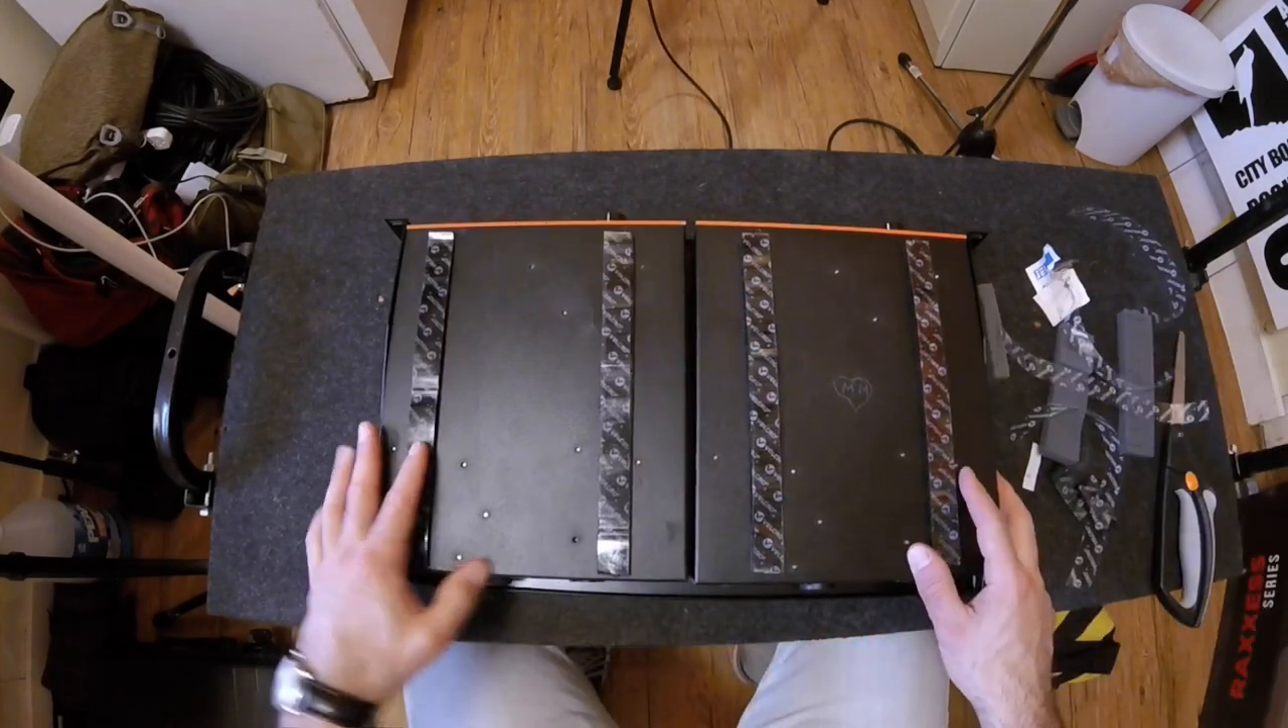Great now we've got all the velcro in place and we're ready to move on here.